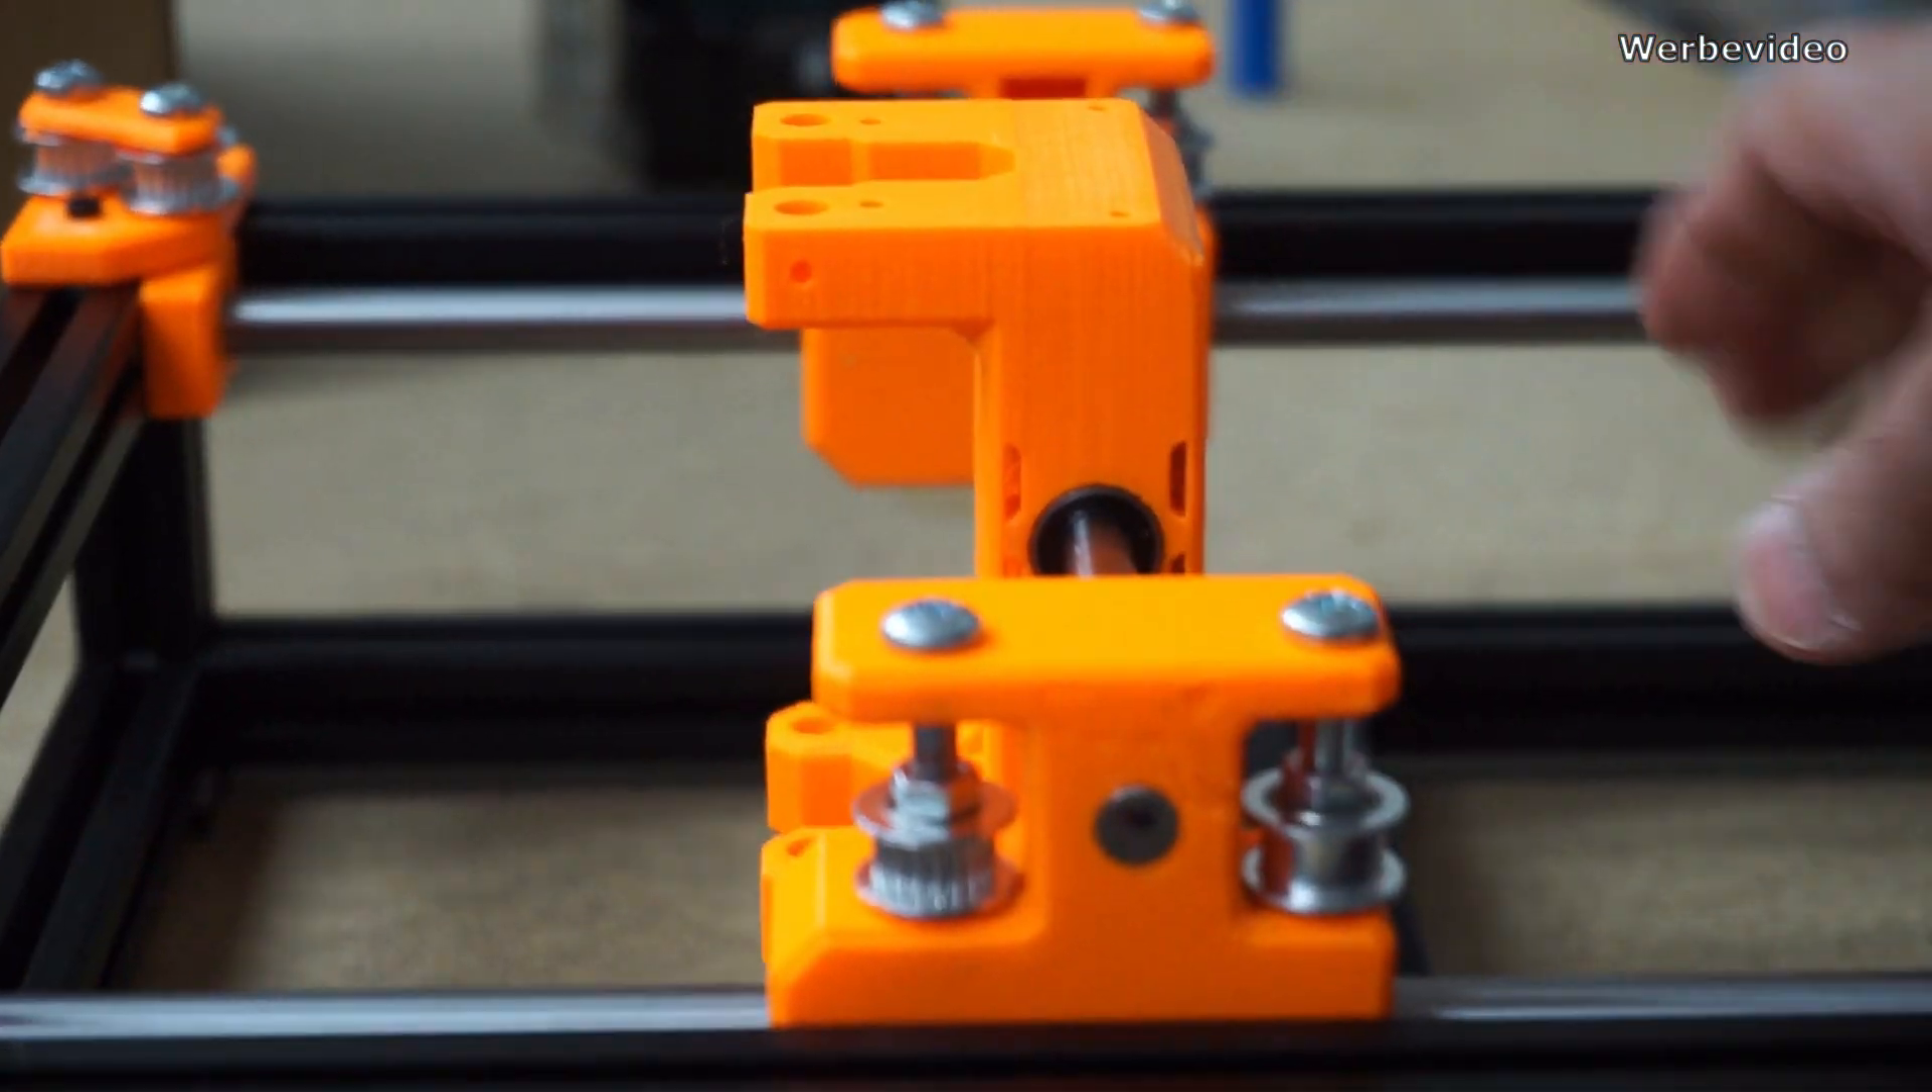Und vielleicht habt ihr auch schon entdeckt, ich habe überall schon mal die Rollen dran gemacht.